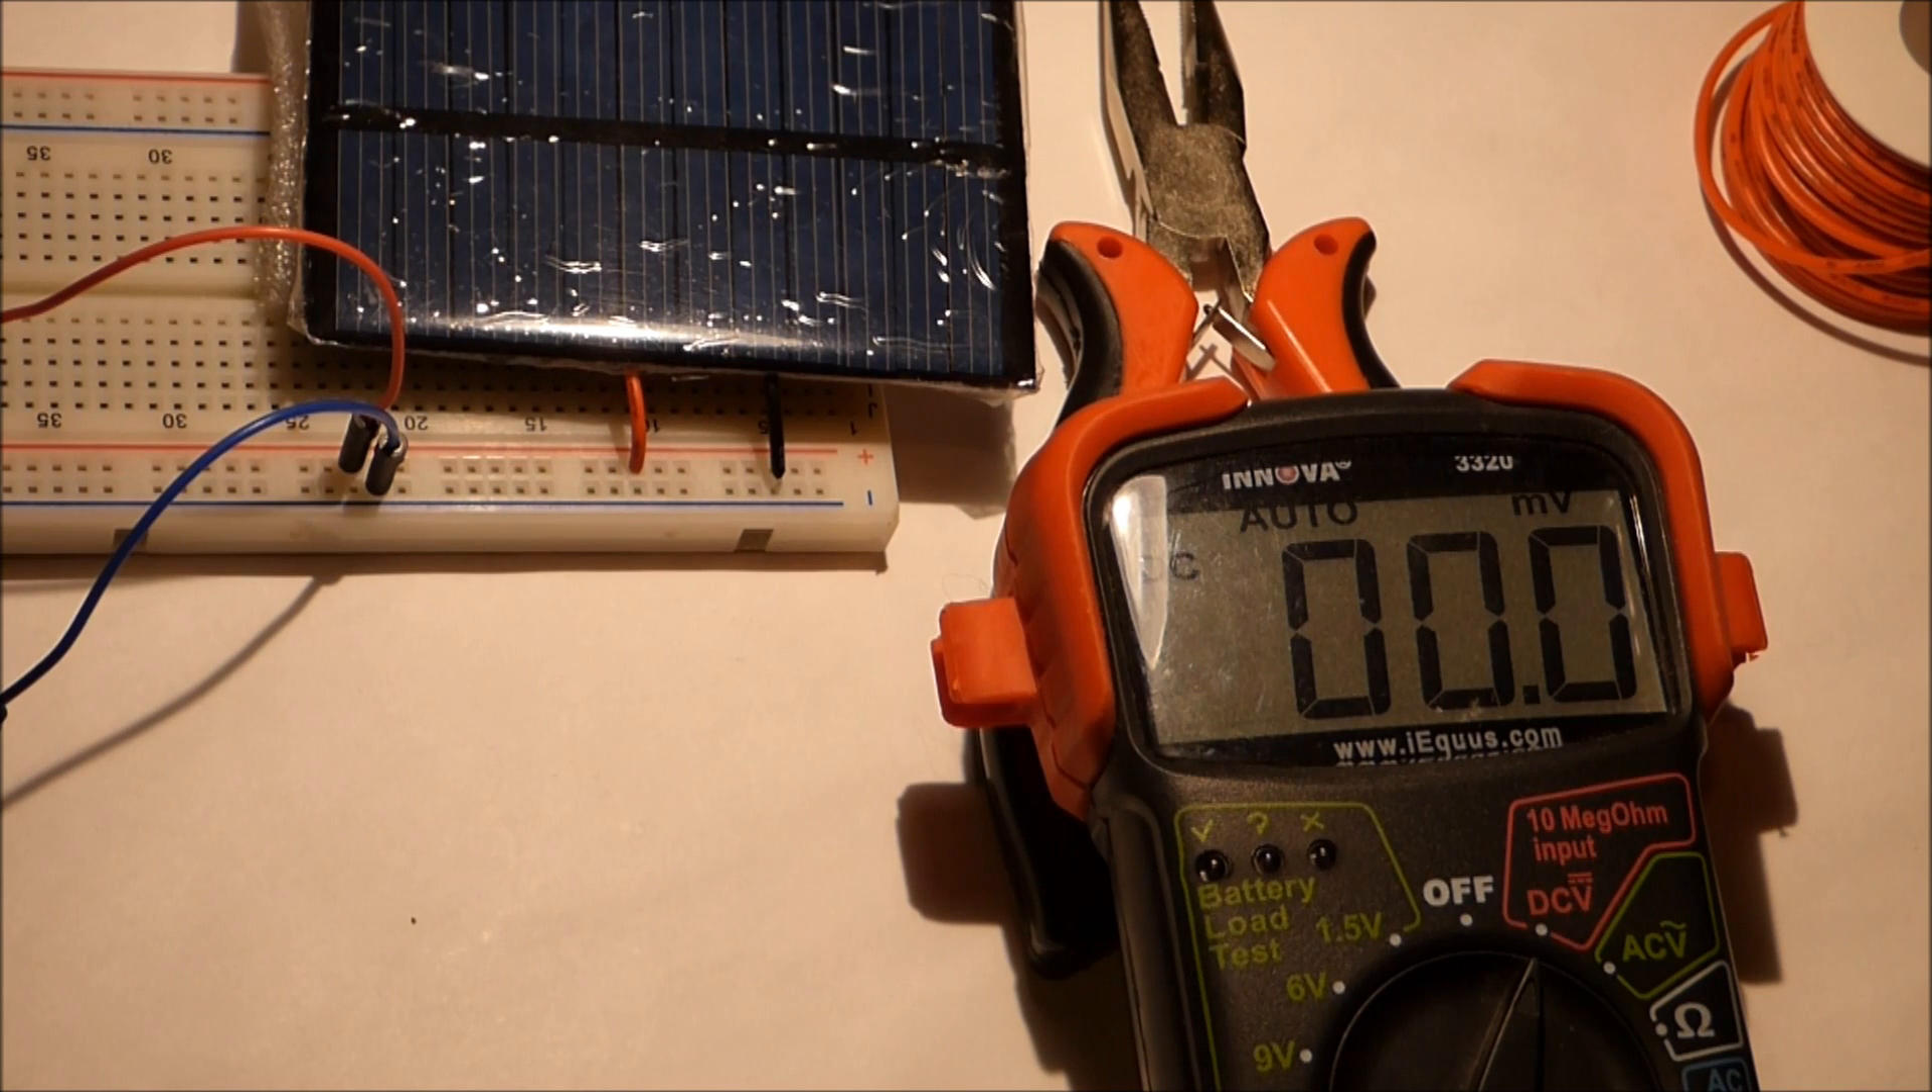So now I have the wires plugged into the breadboard.